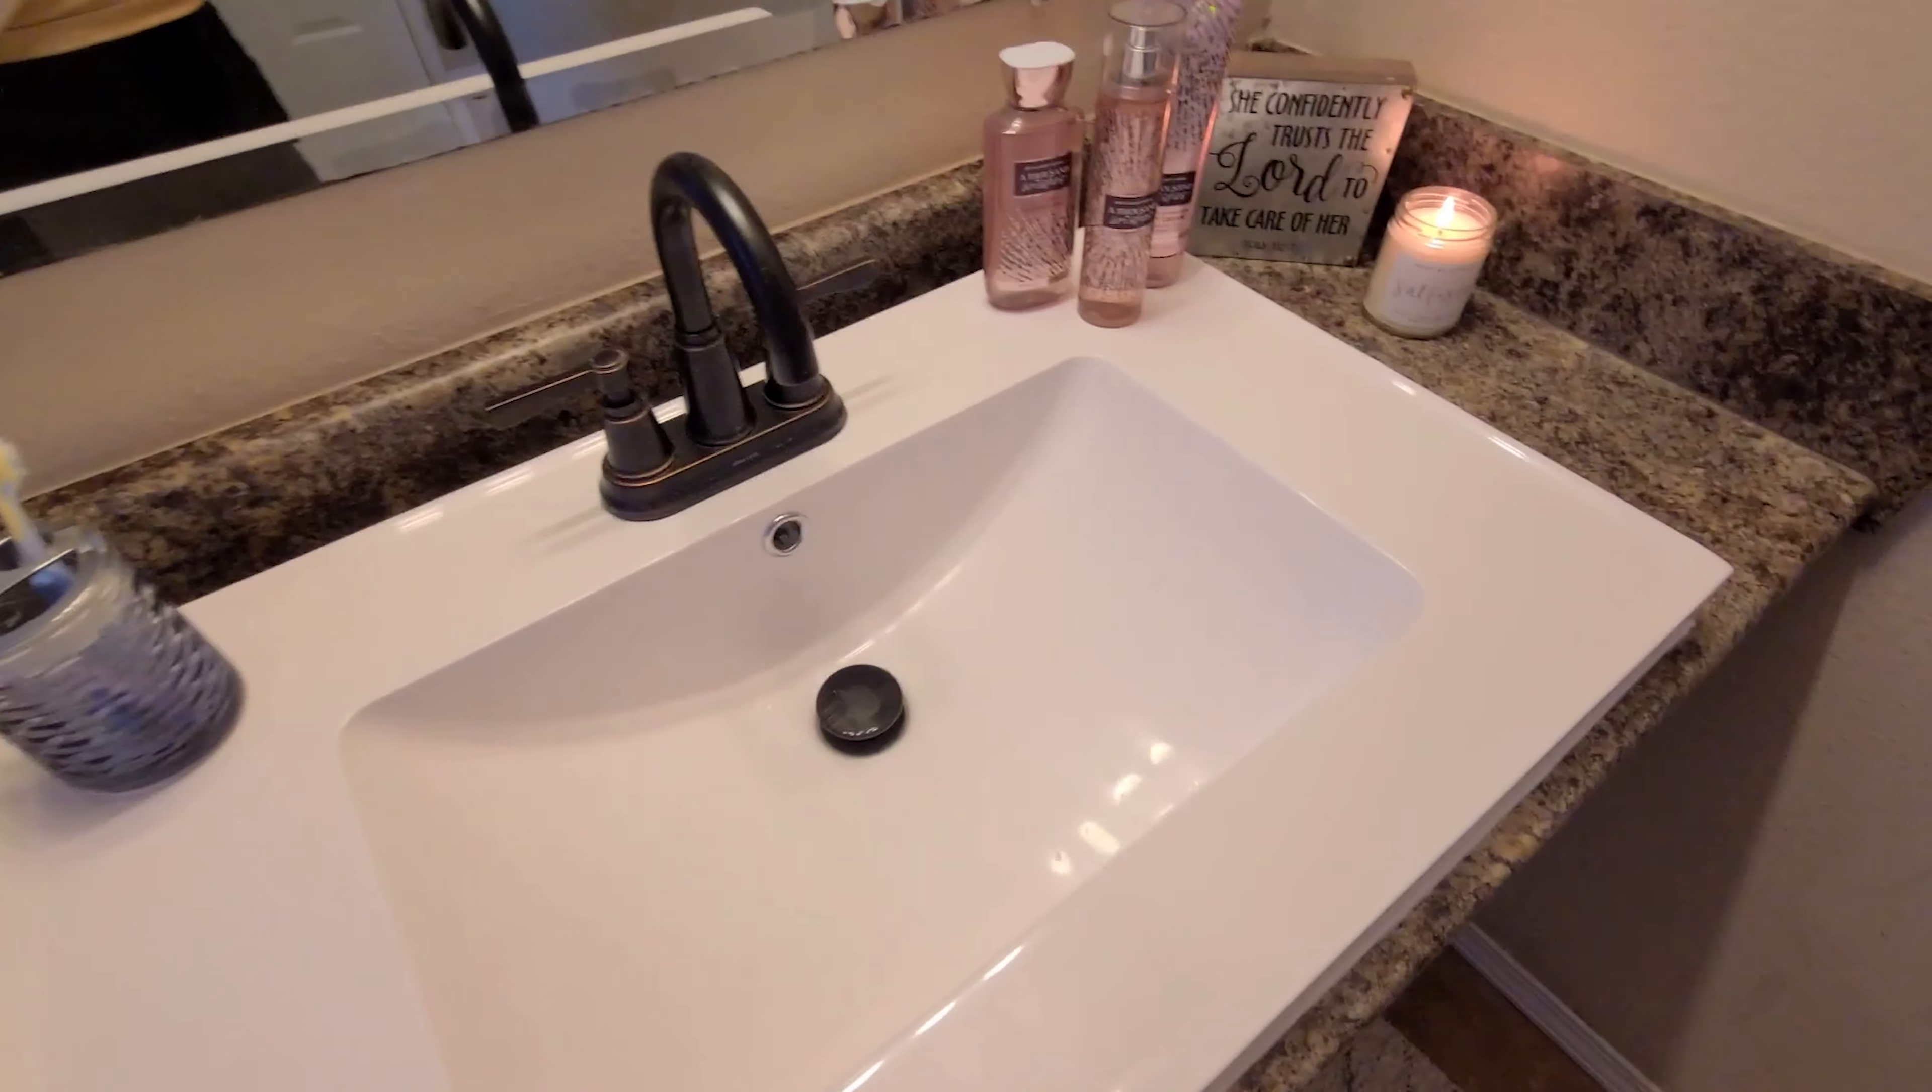So here you can see the sink all installed in our master bathroom here and I really just love the material.